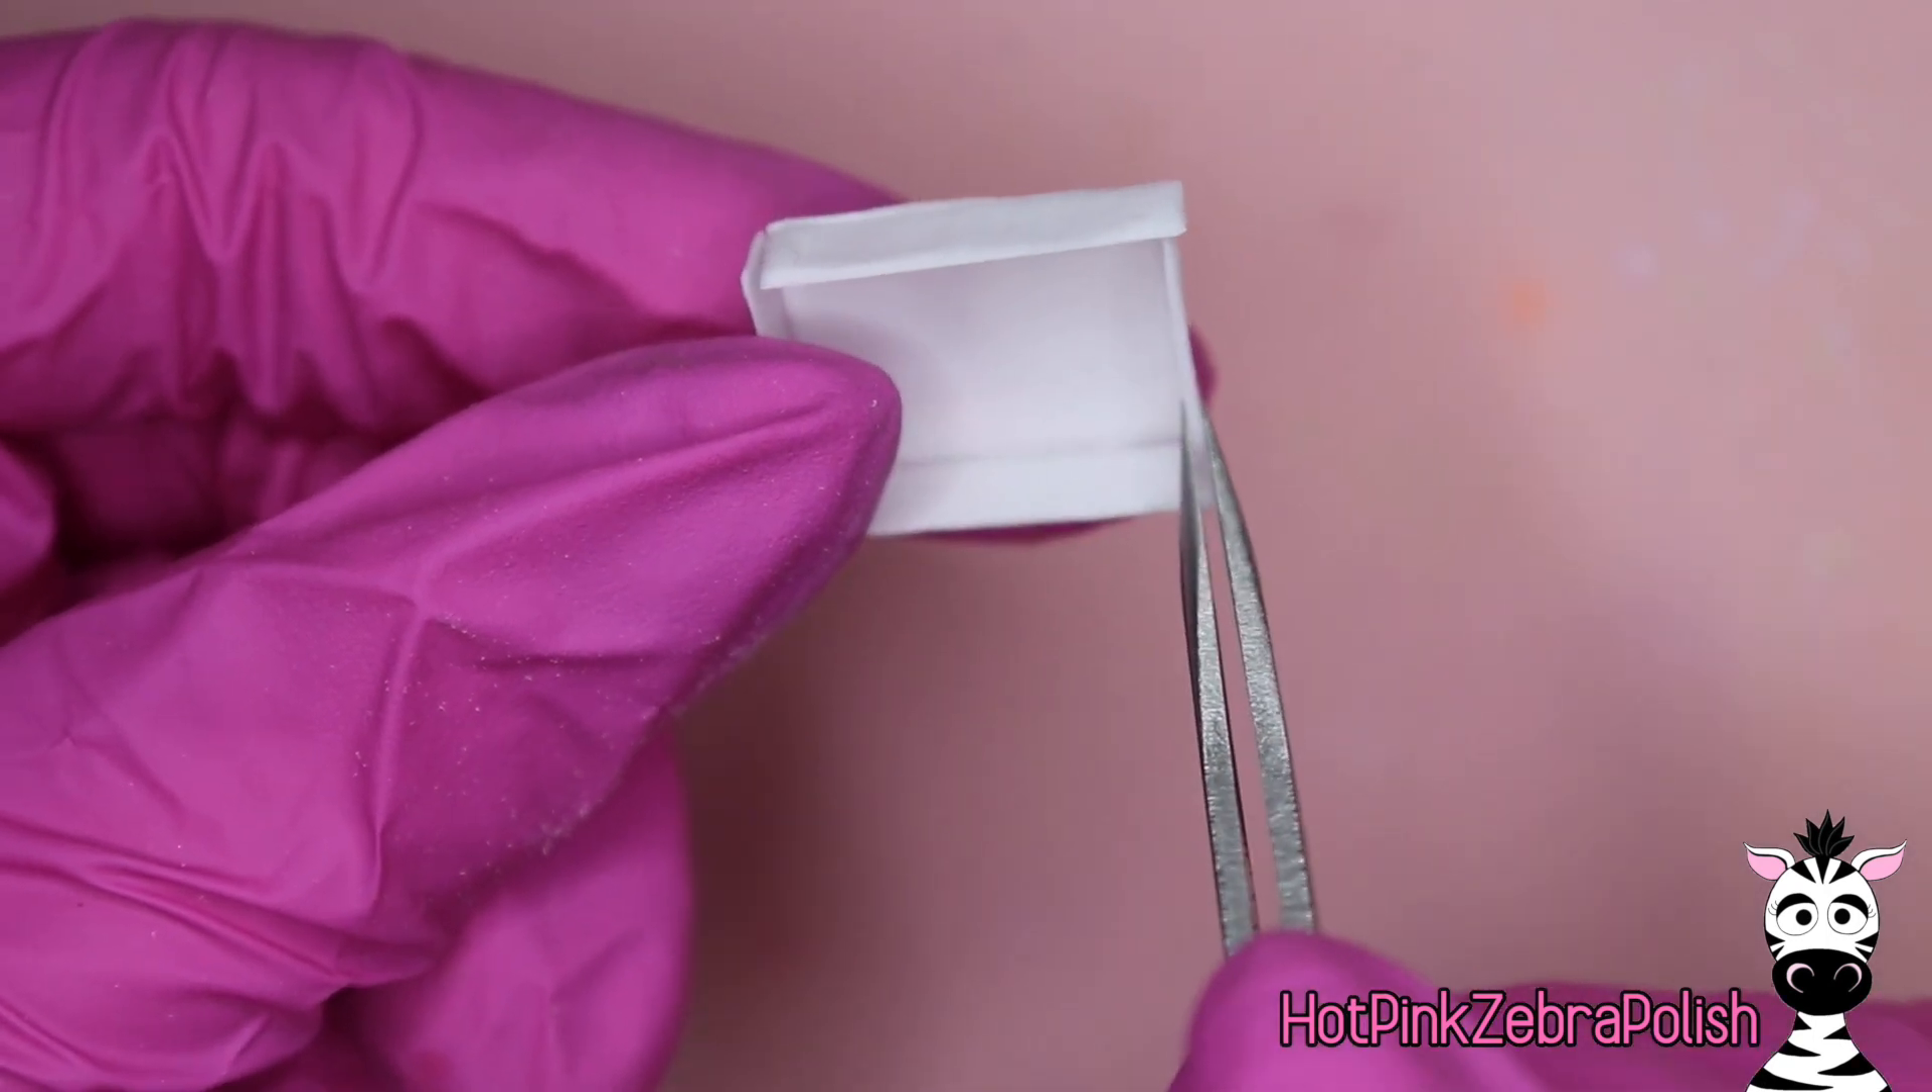As you're gluing them, even on mine, you can easily see right now that the edges aren't completely flush.